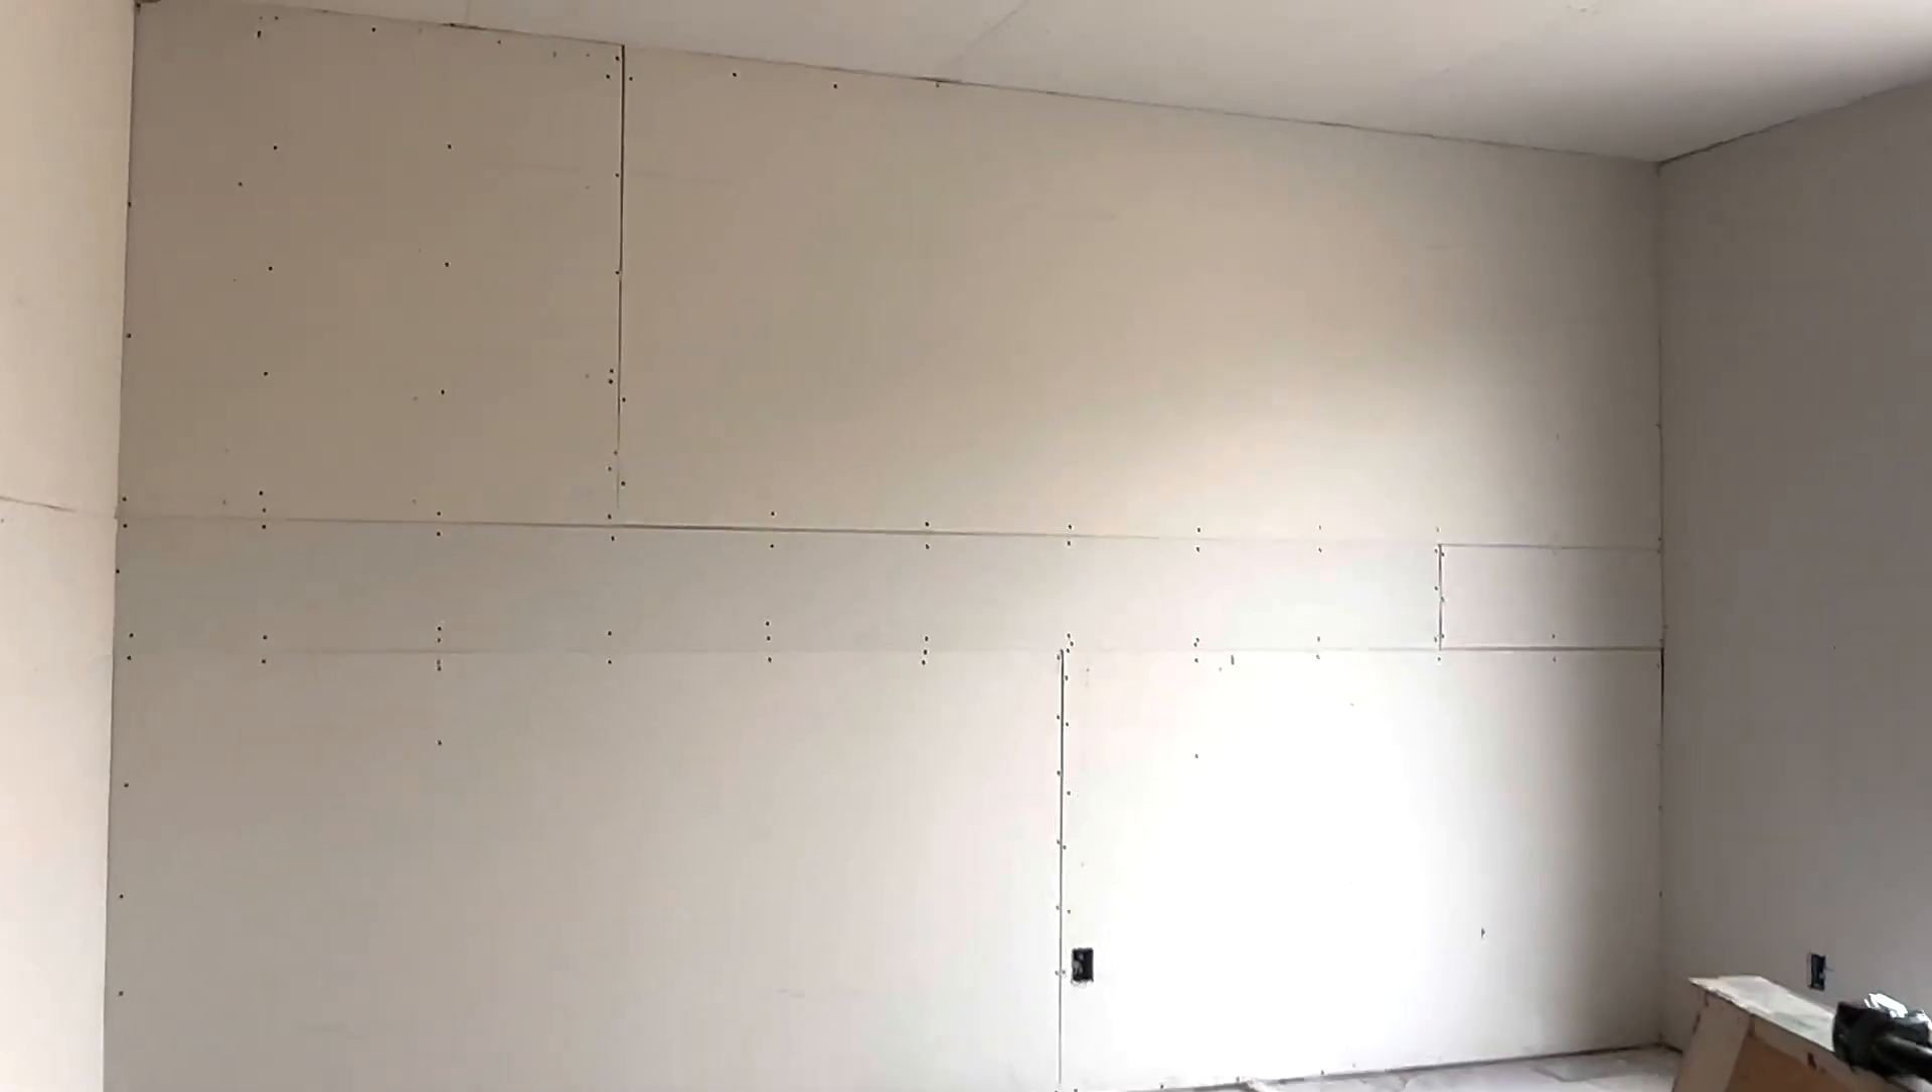So we got most of drywall up.